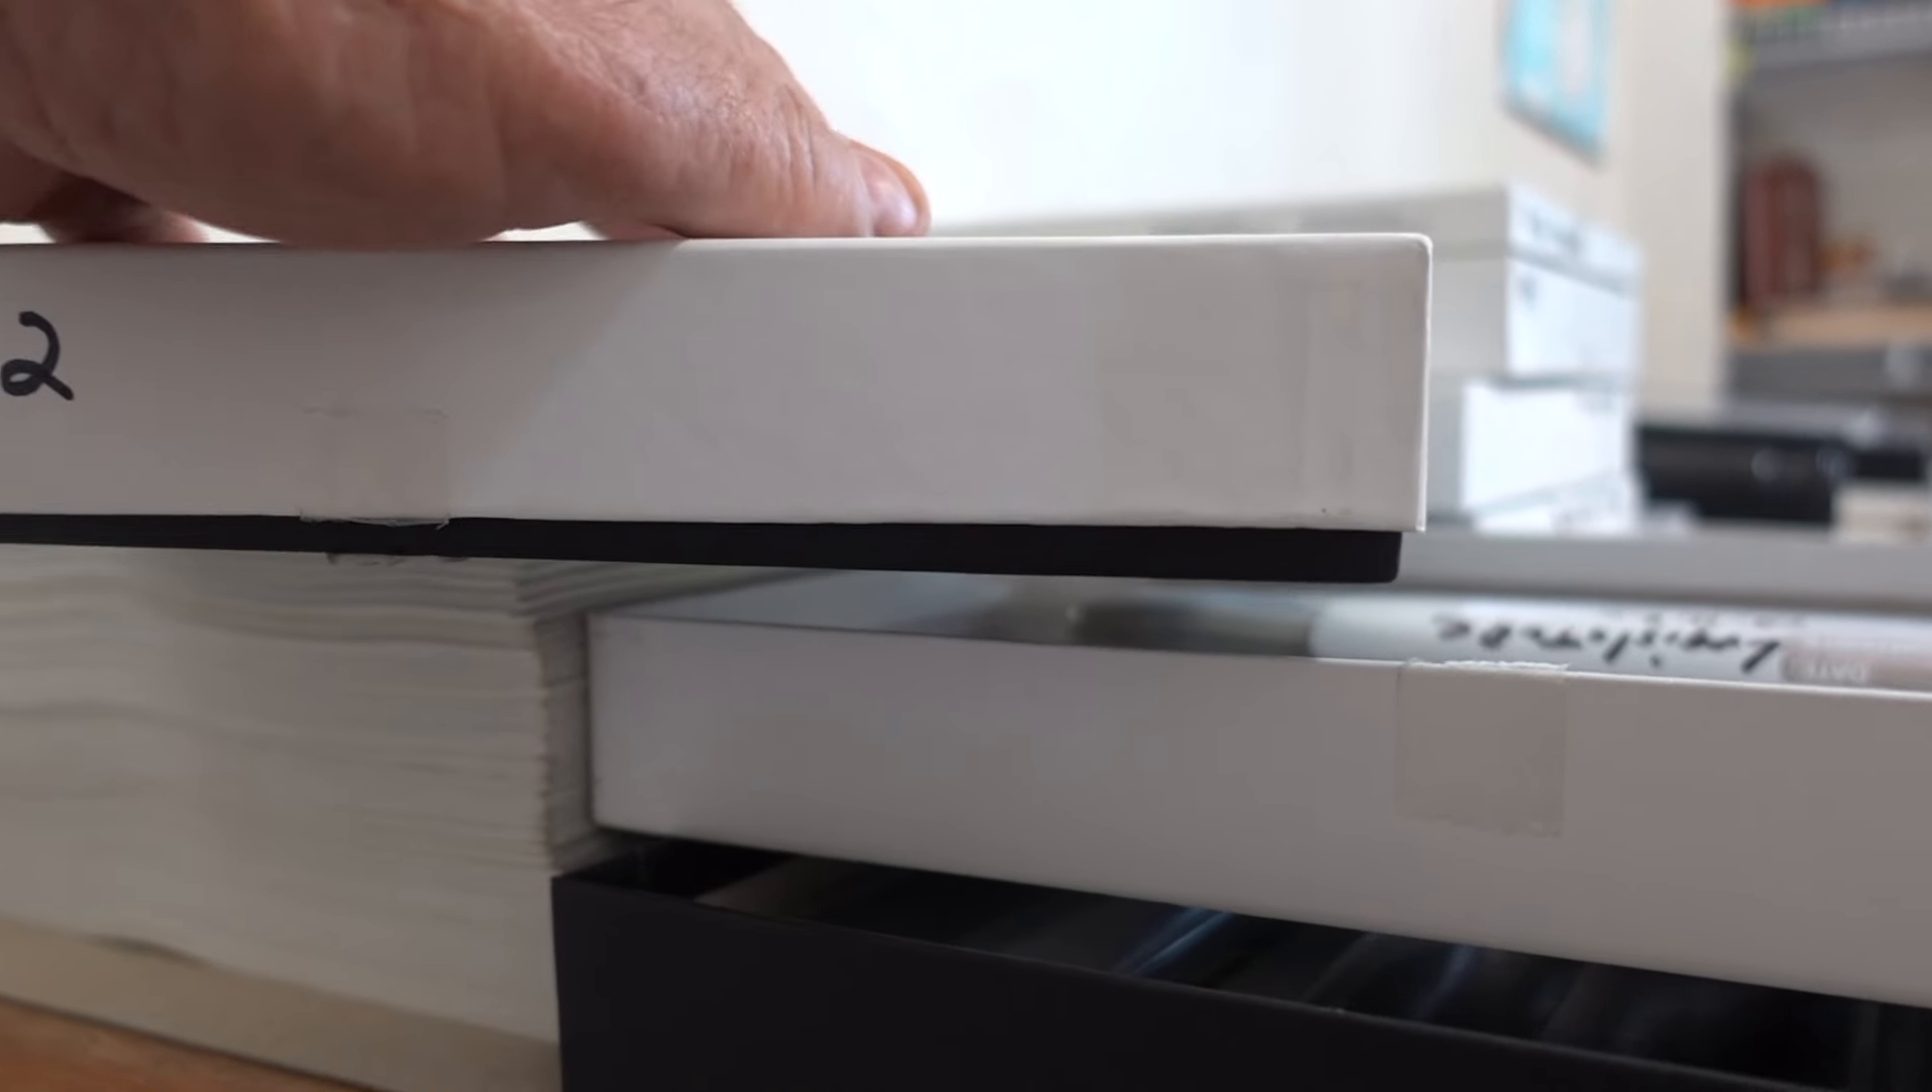Here's another box of prints that I'm working on and you can see that the top of the box is not down to the bottom of the box. So that when this has a weight on top of it, the top of the box is actually pressing on the prints.